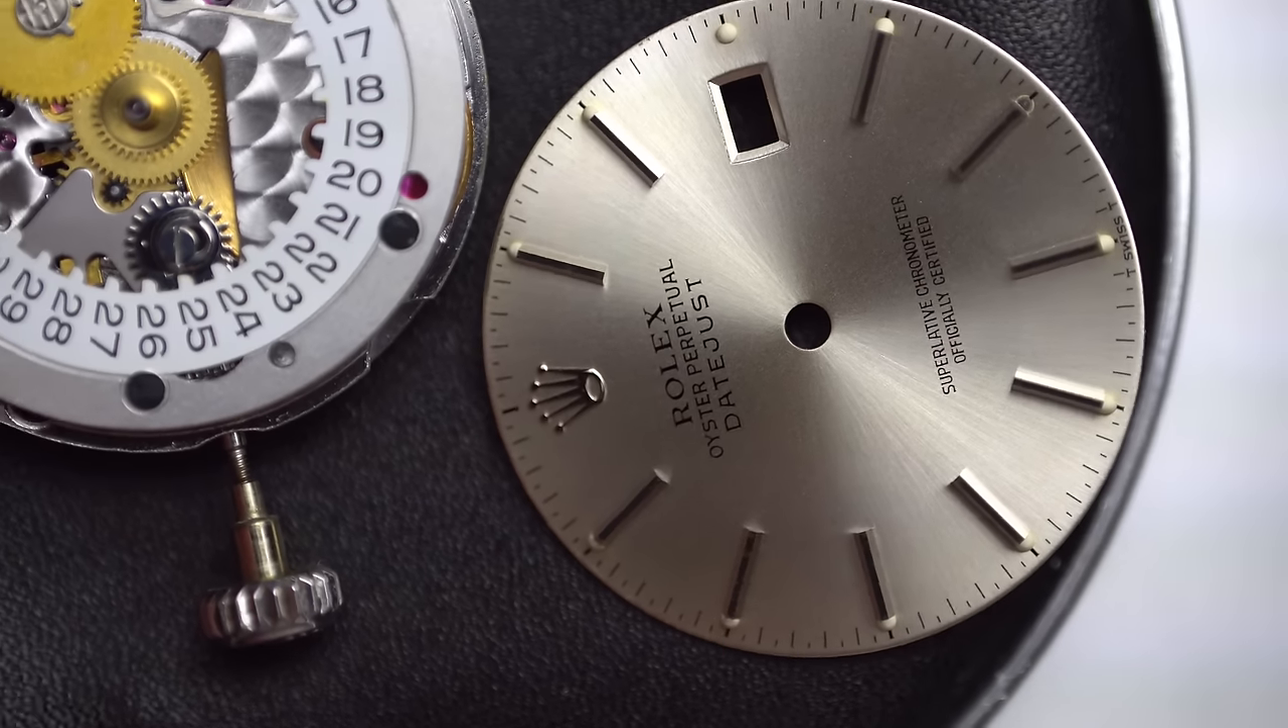So now we have the dial off.